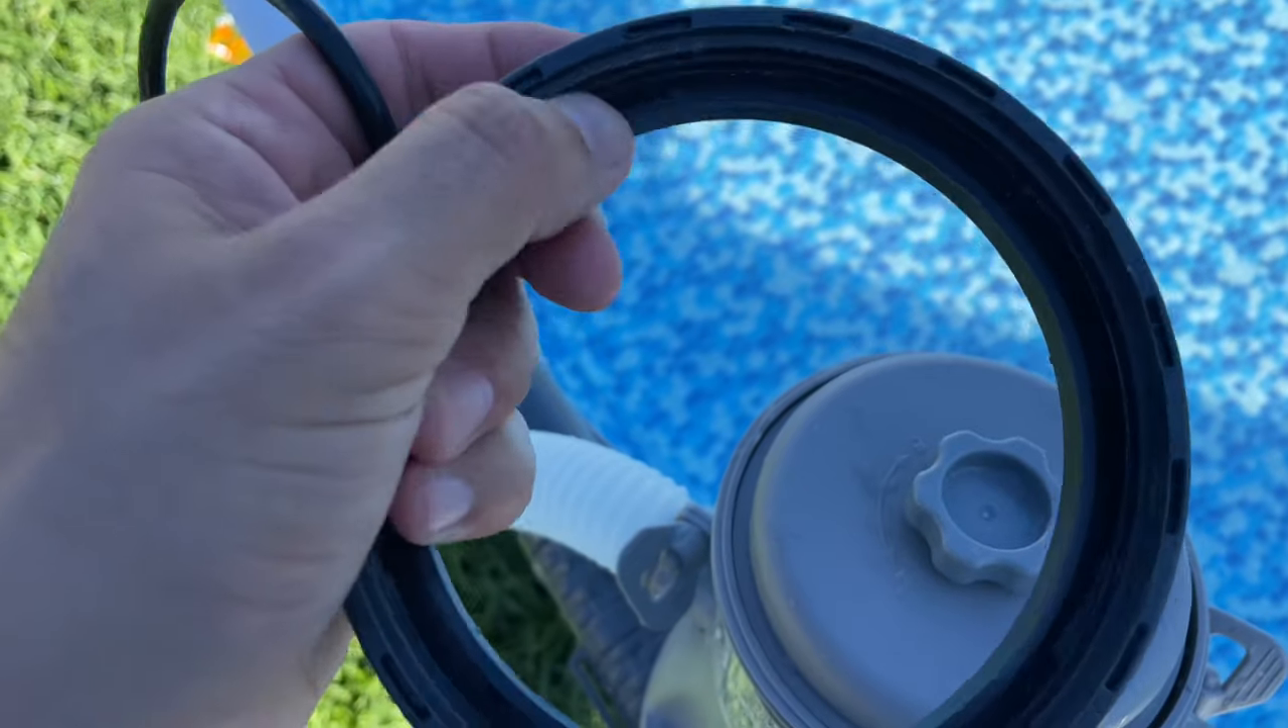All right so the ring rubber ring is now out of the cap again it doesn't belong in there even though it looks like it does.